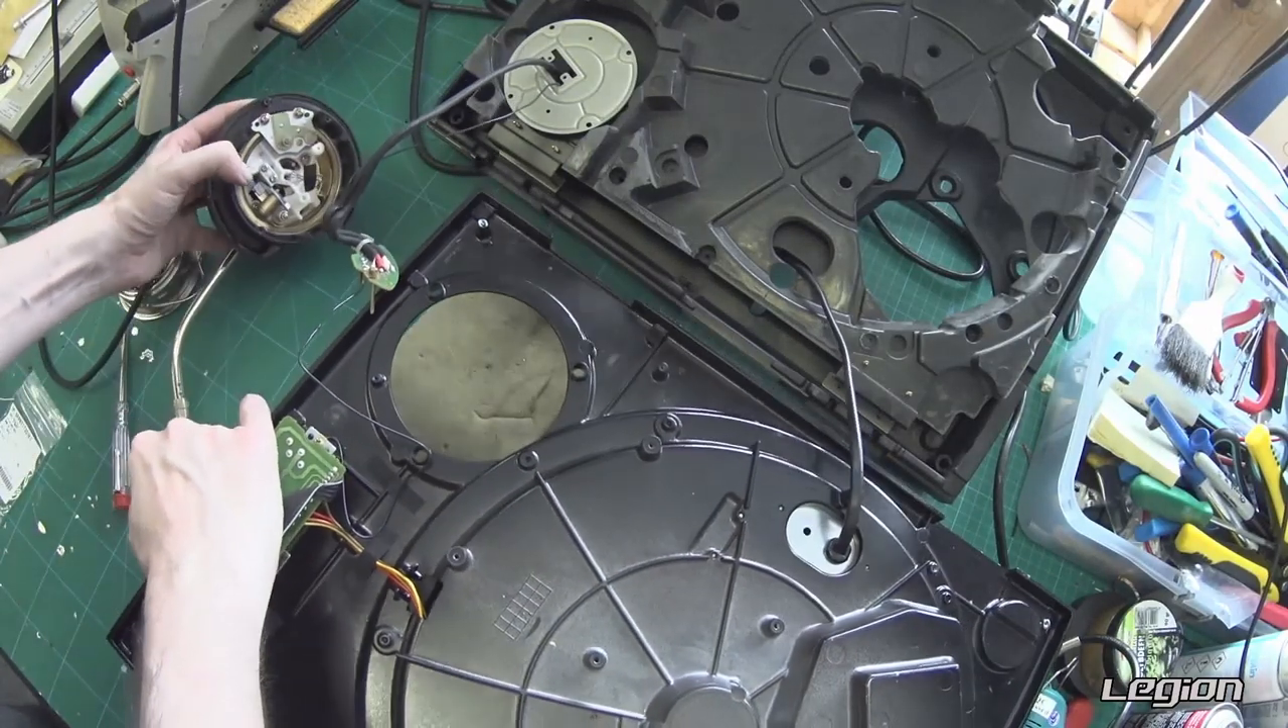There we go, we have removed the tone arm from the turntable and we can set that to one side for the moment.